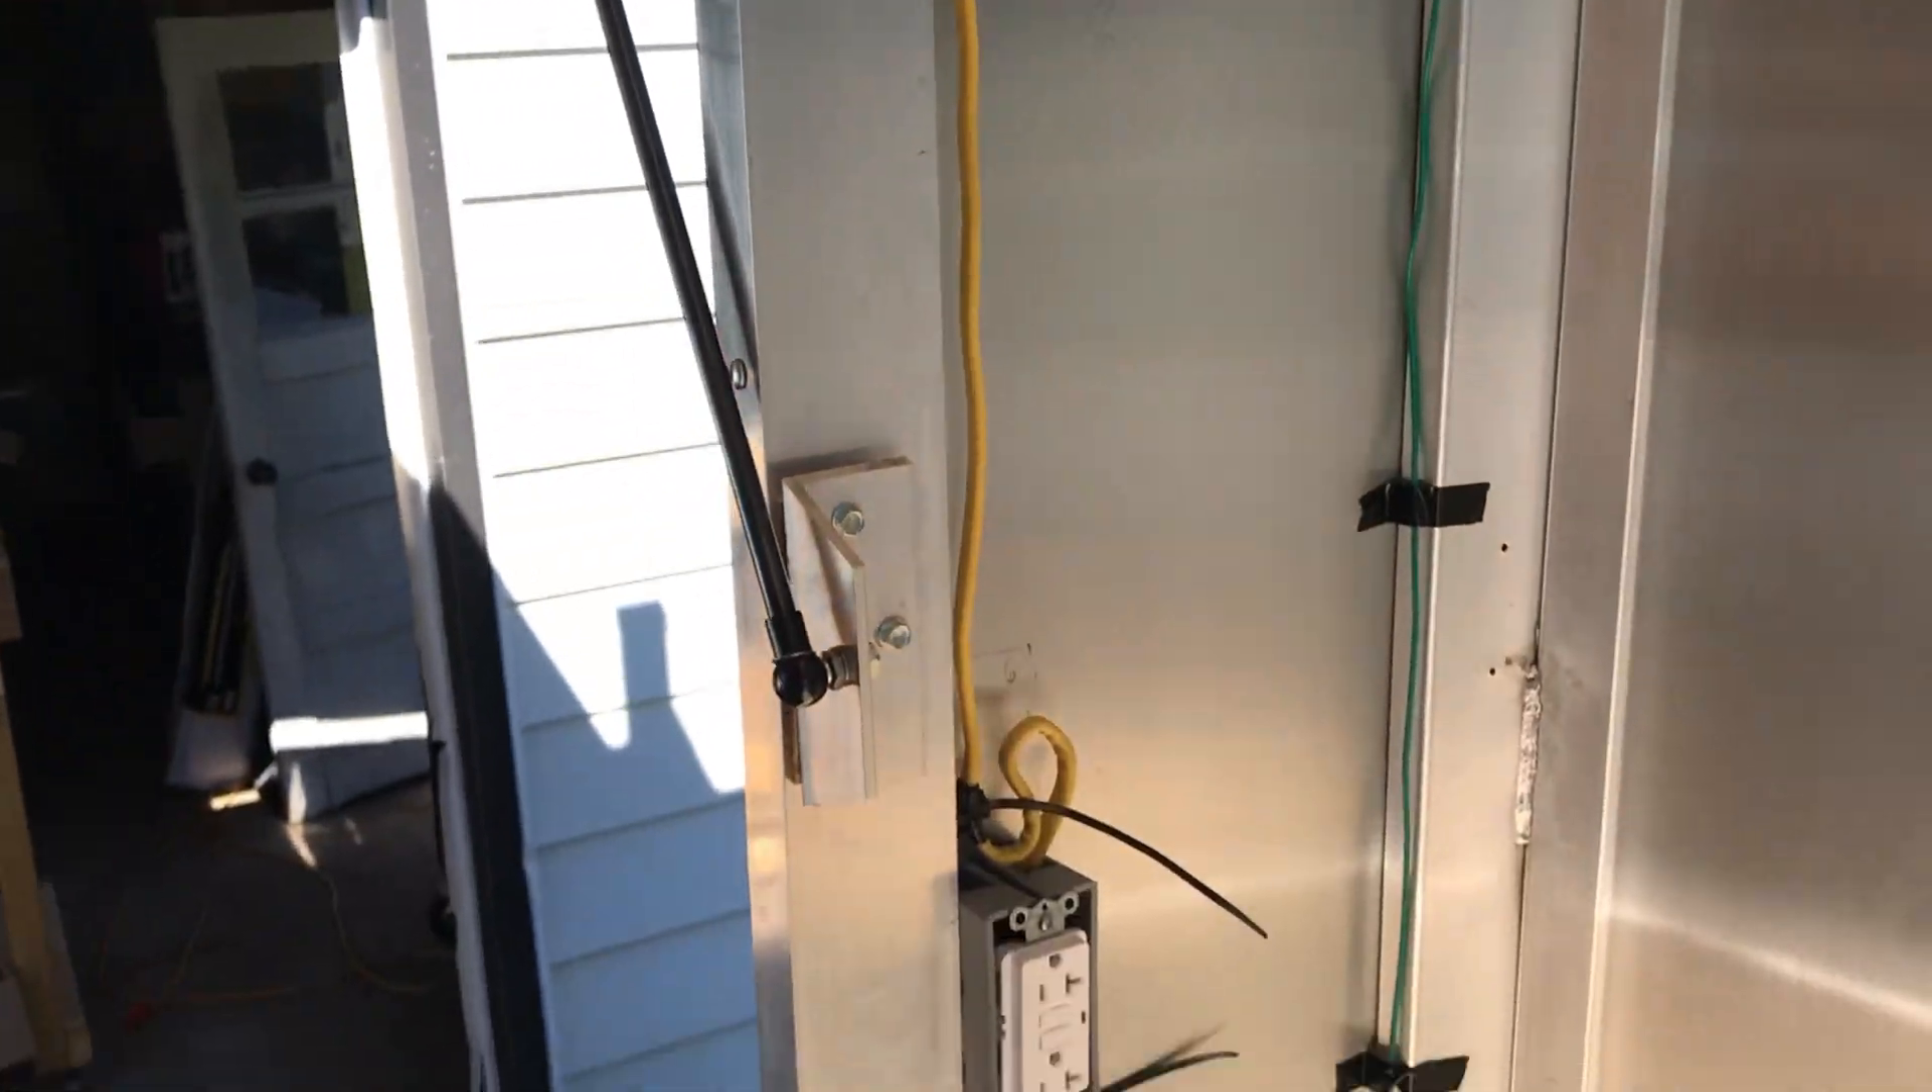You can see i also ran wire for the ac stuff.